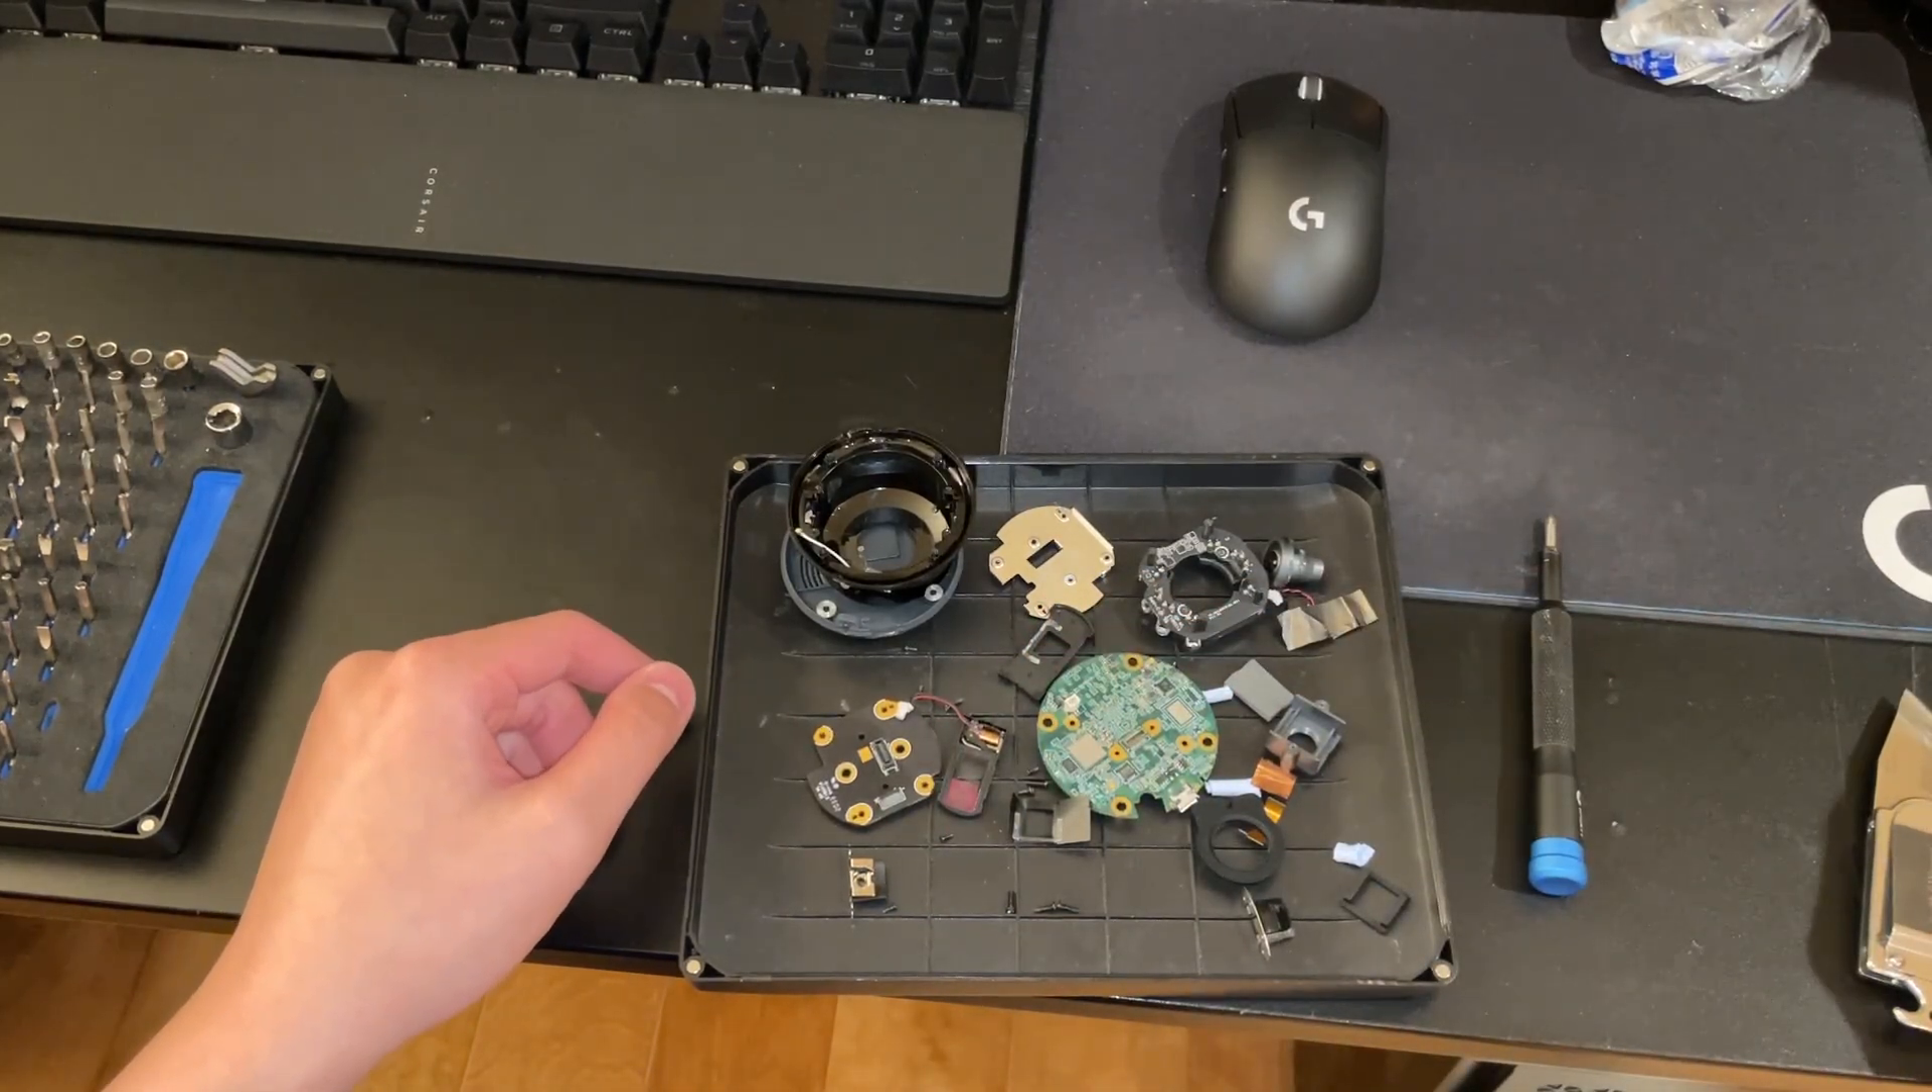So that's it complete tear down of the google nest cam i think first generation.